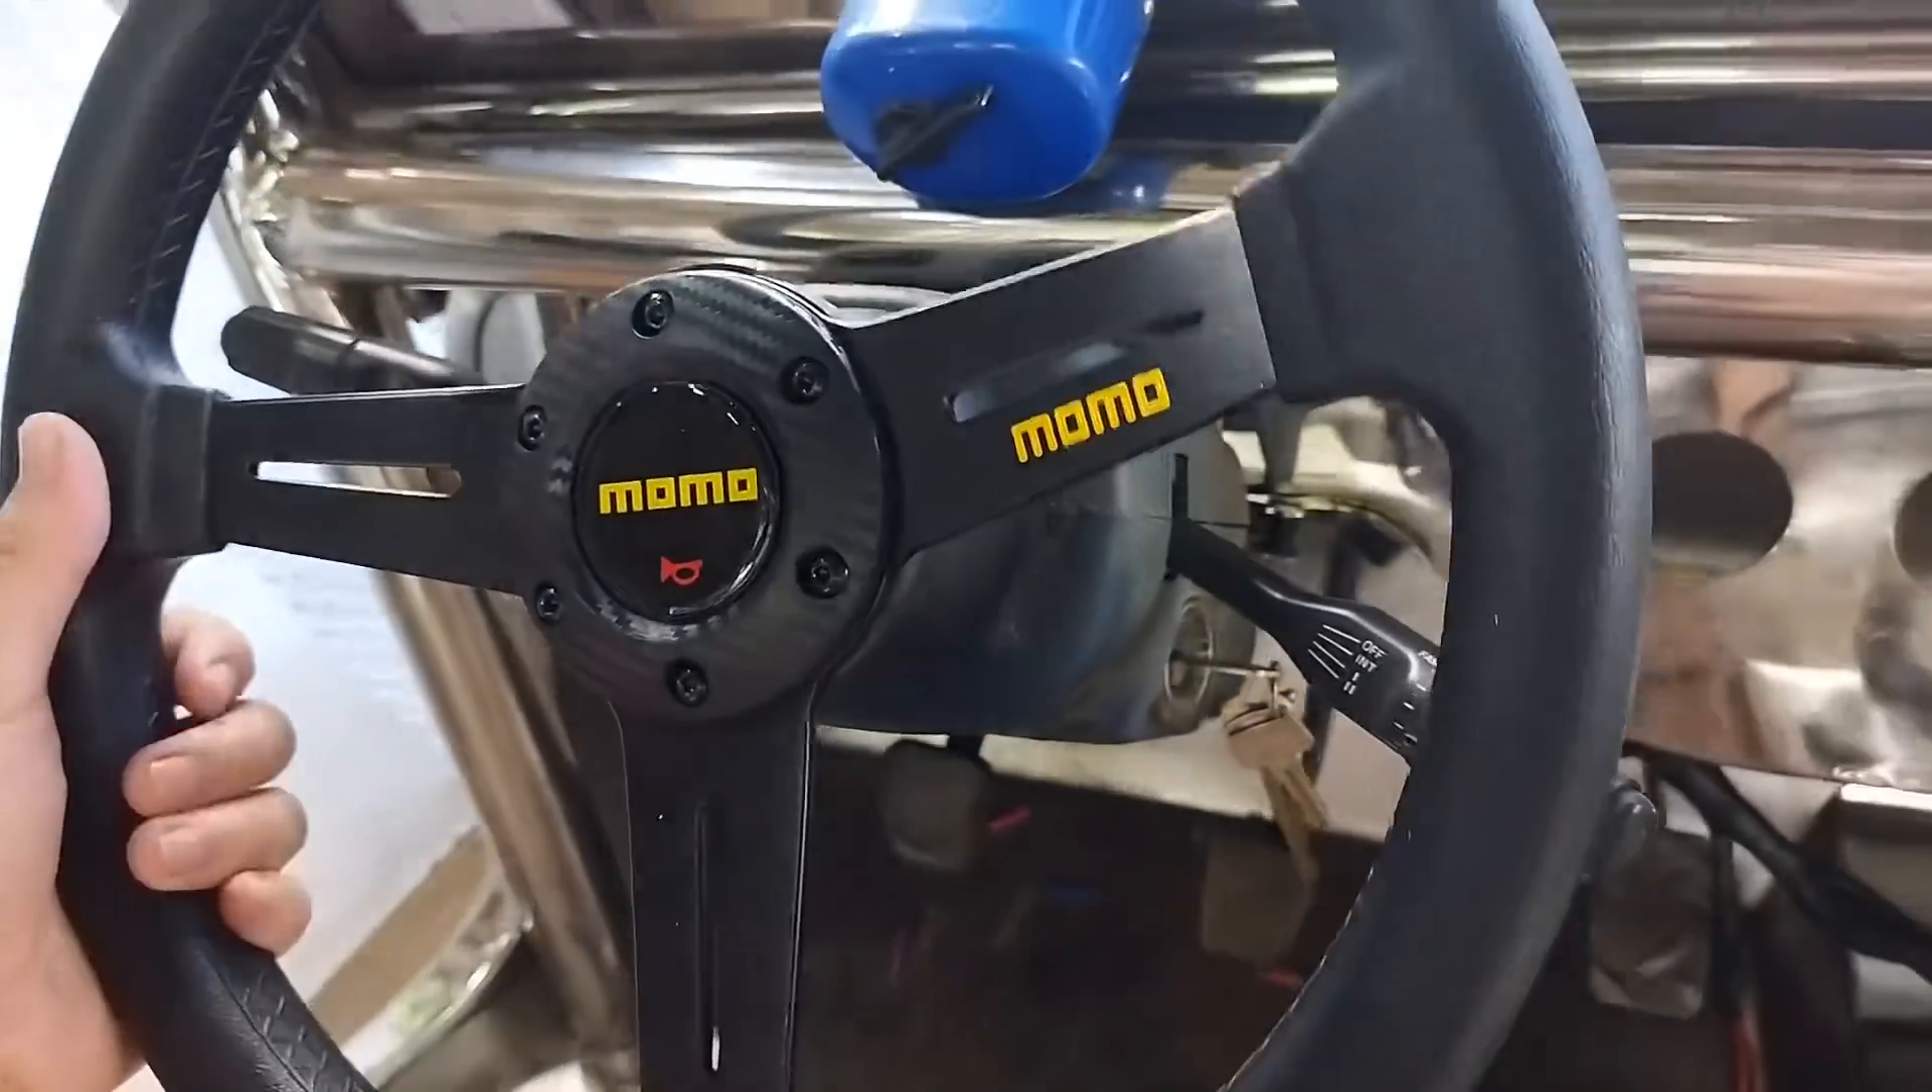Yan, nakakabit na ang ating steering wheel.